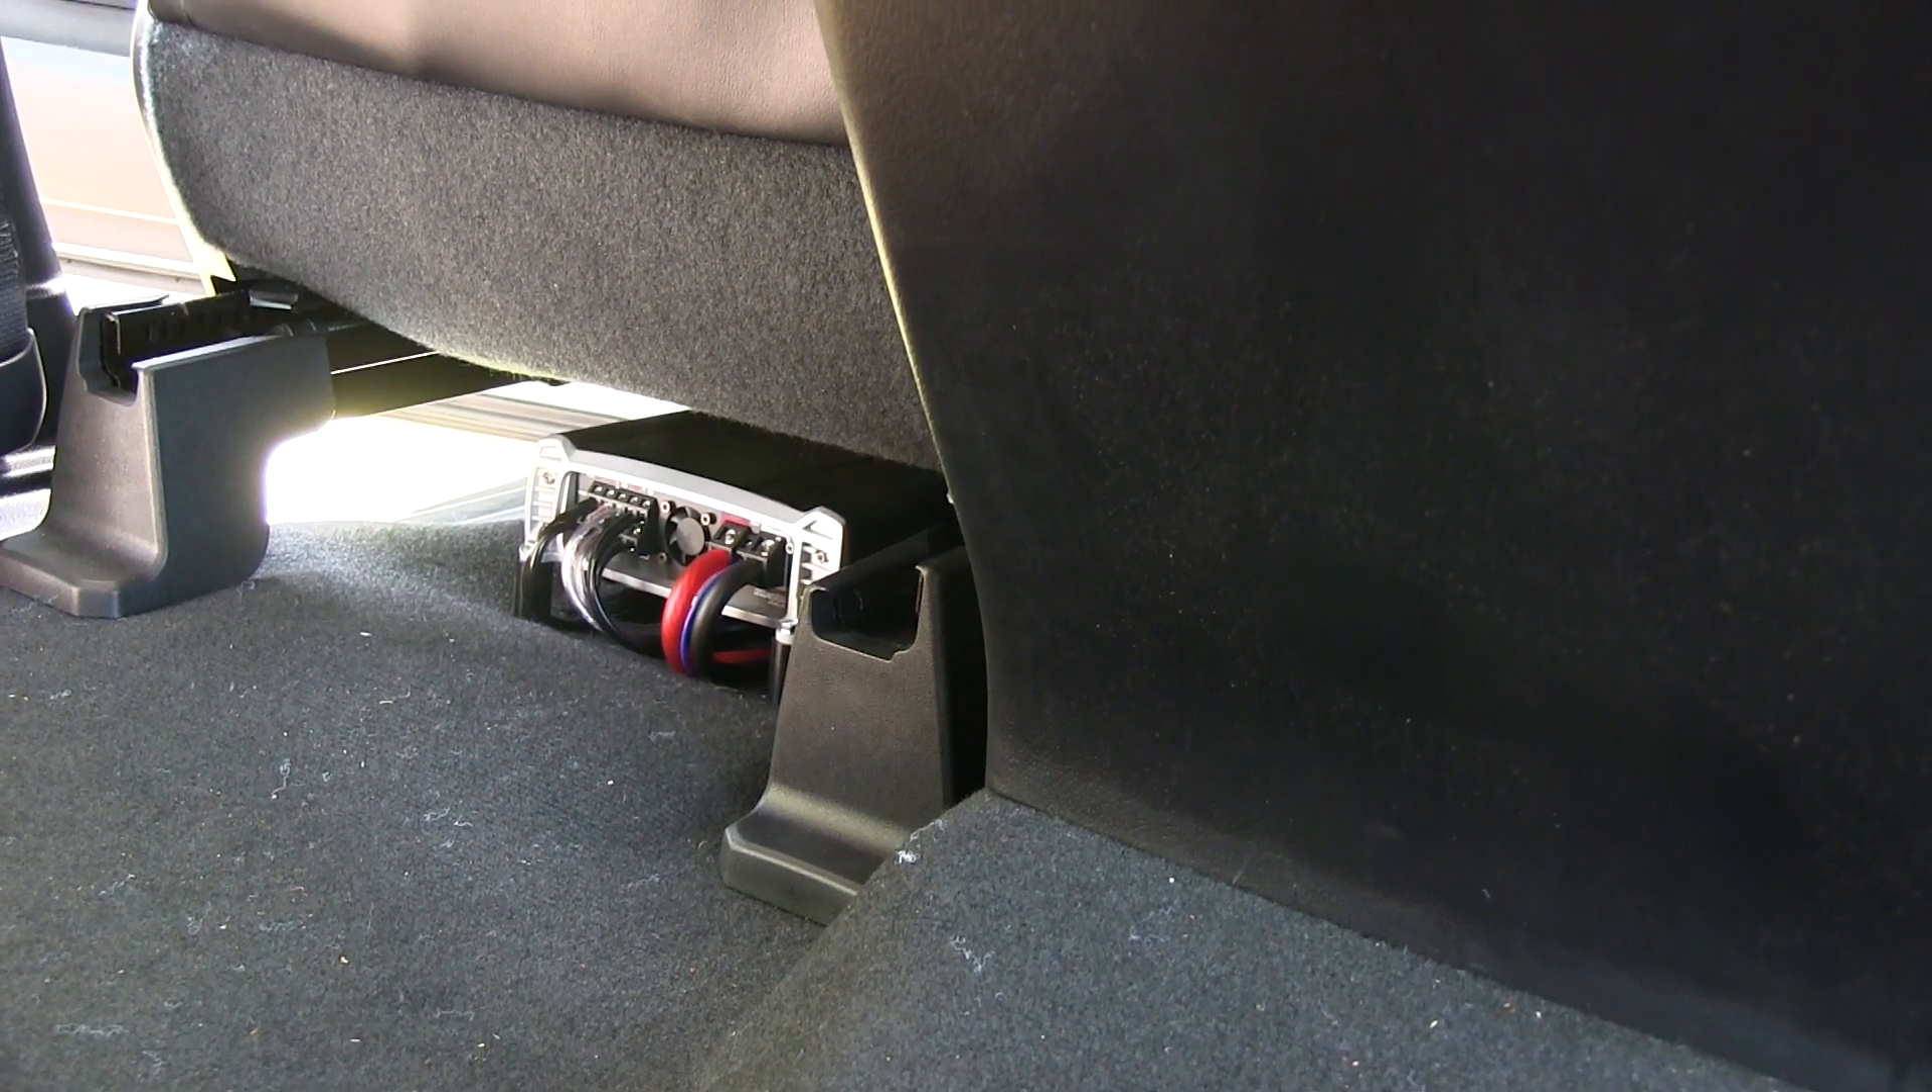You can see we've got the amp installed underneath the driver seat.